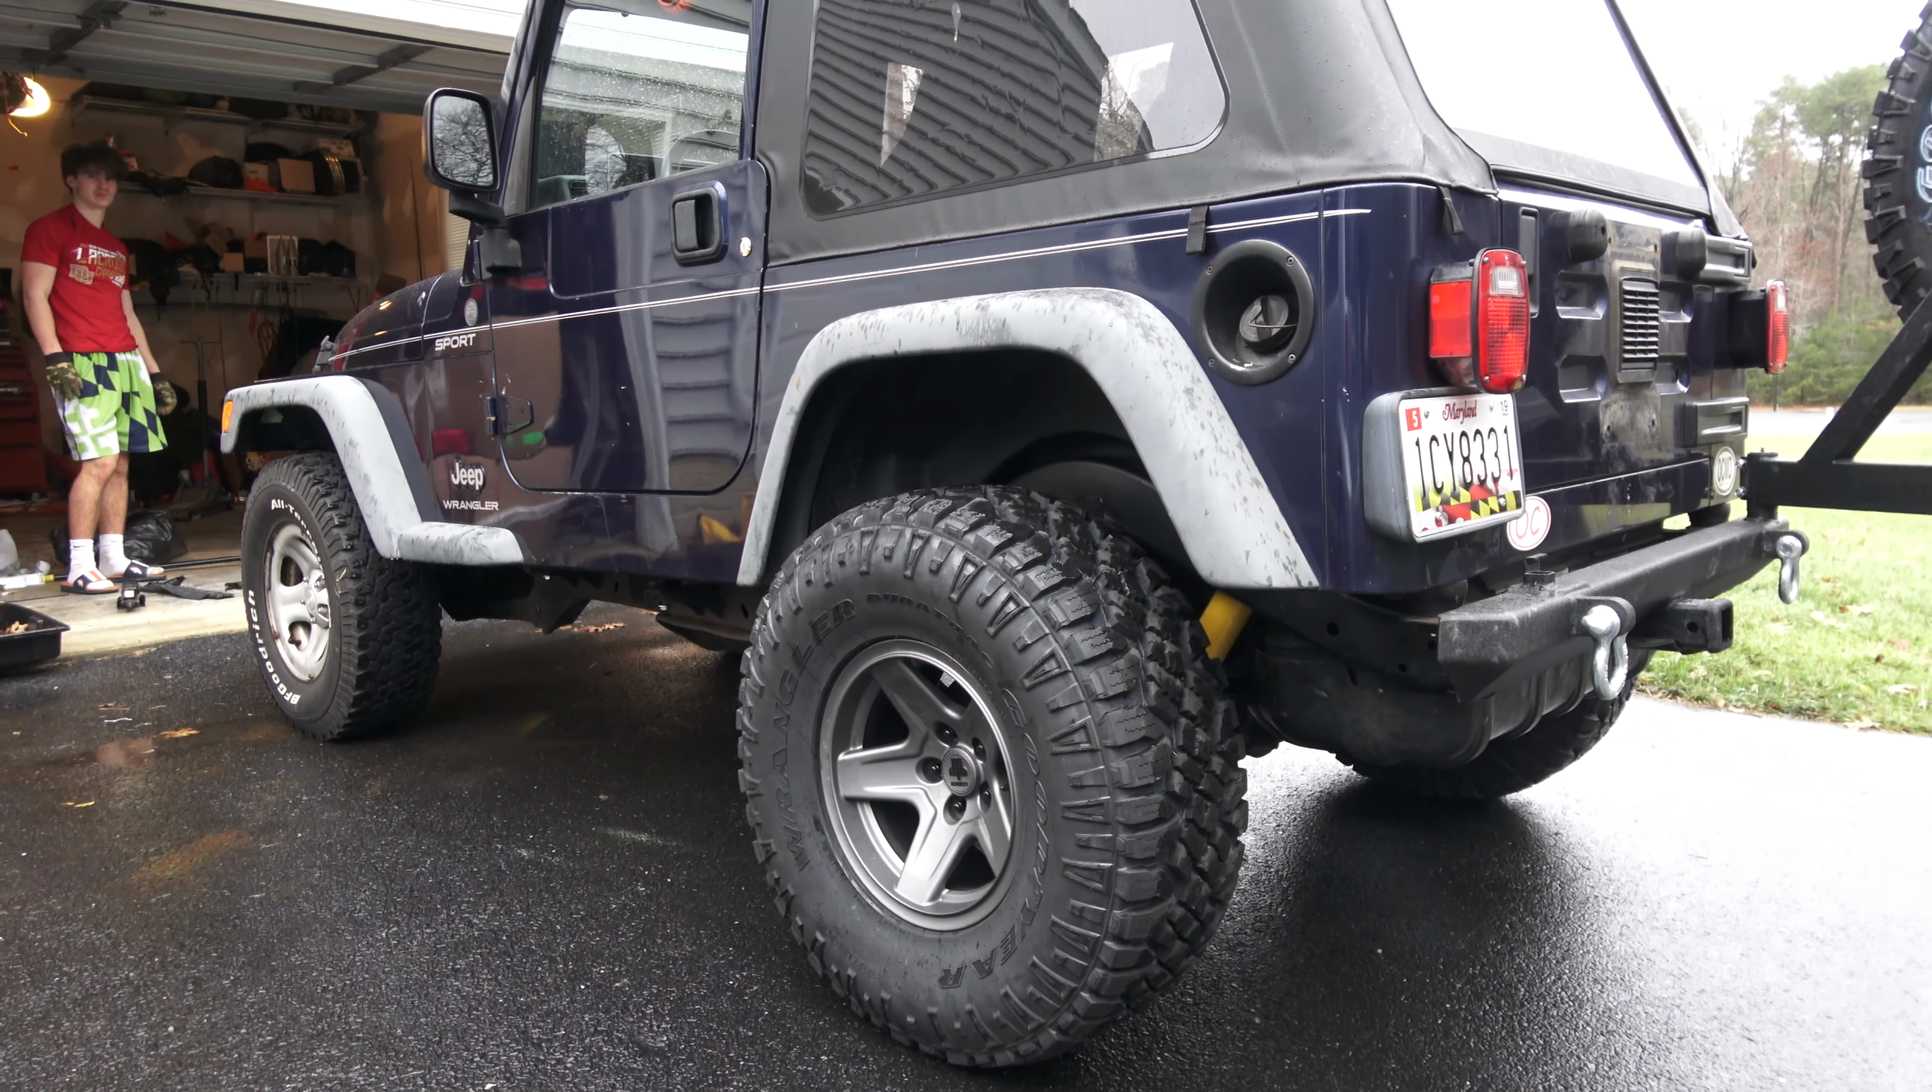So yeah, the rear suspension is complete, and I have the new 33-inch tires on.